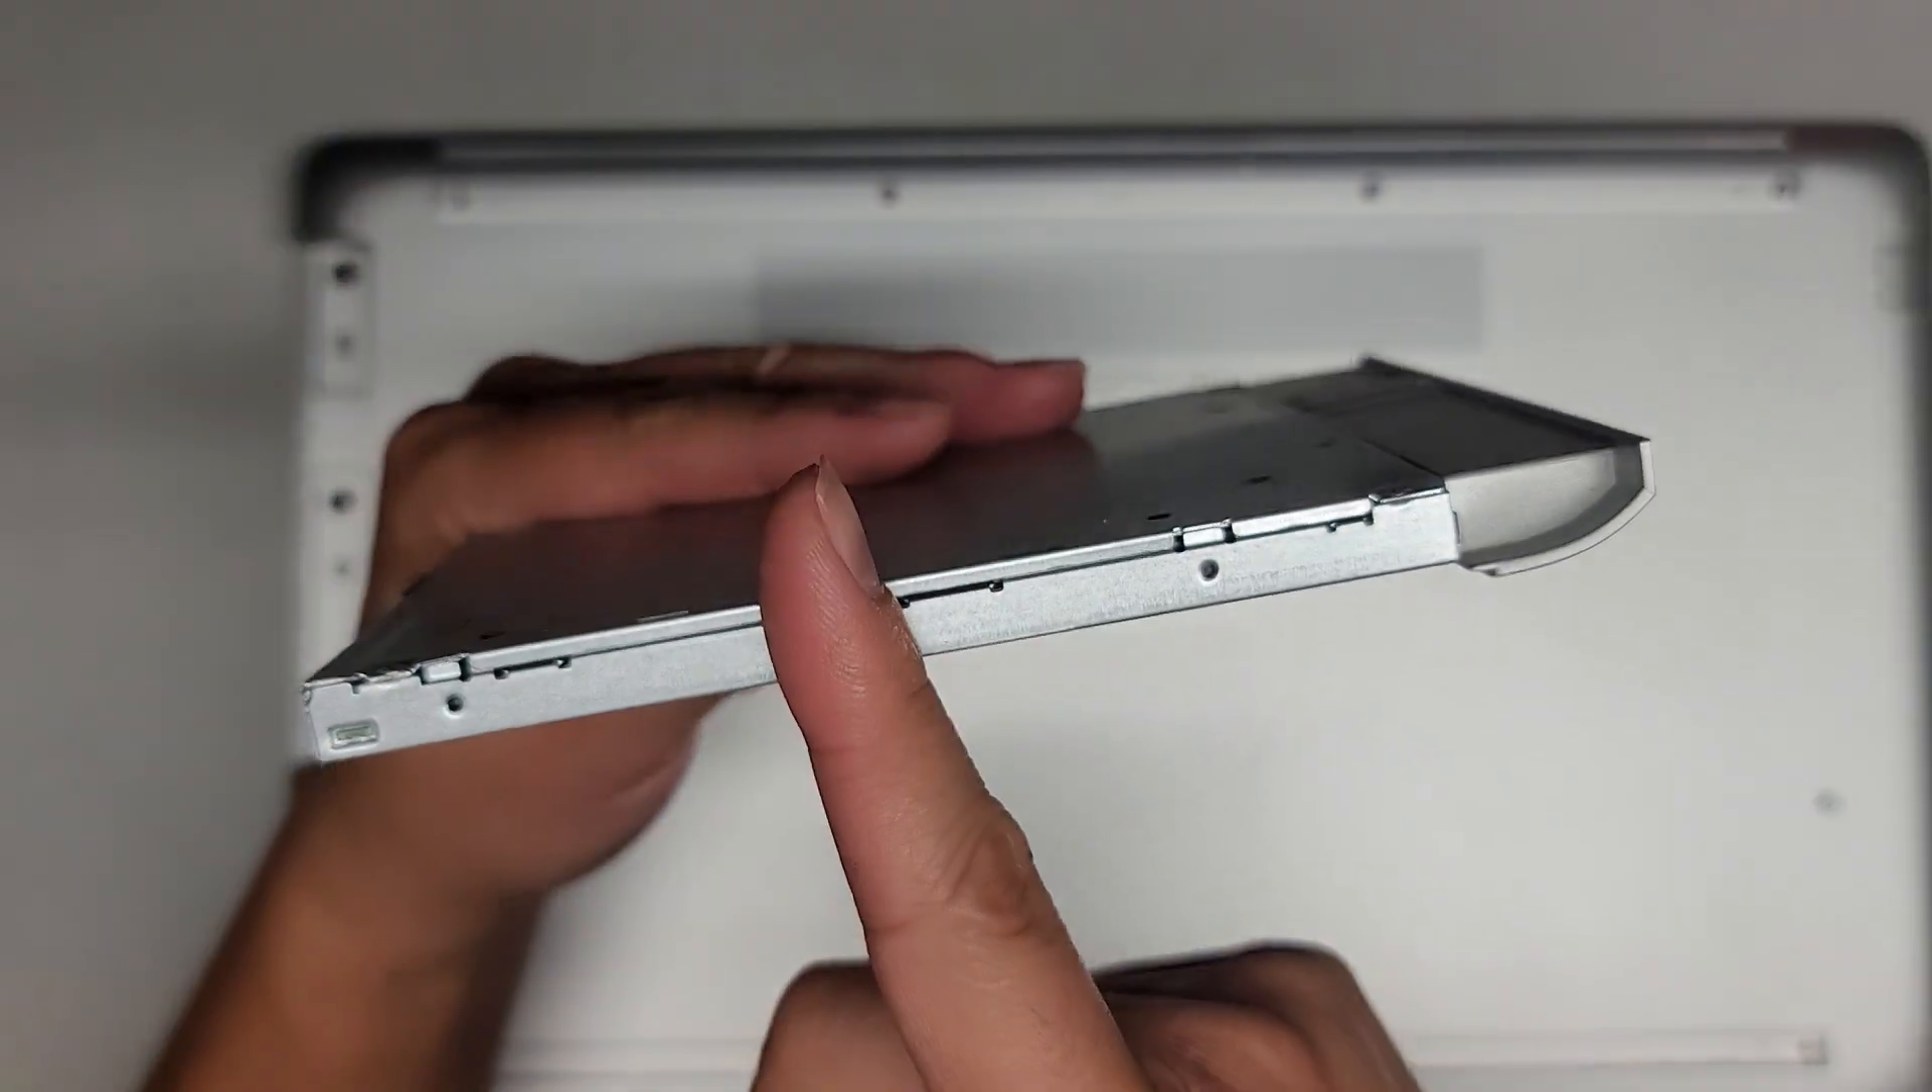We've got the CD drive or optical disk drive out.